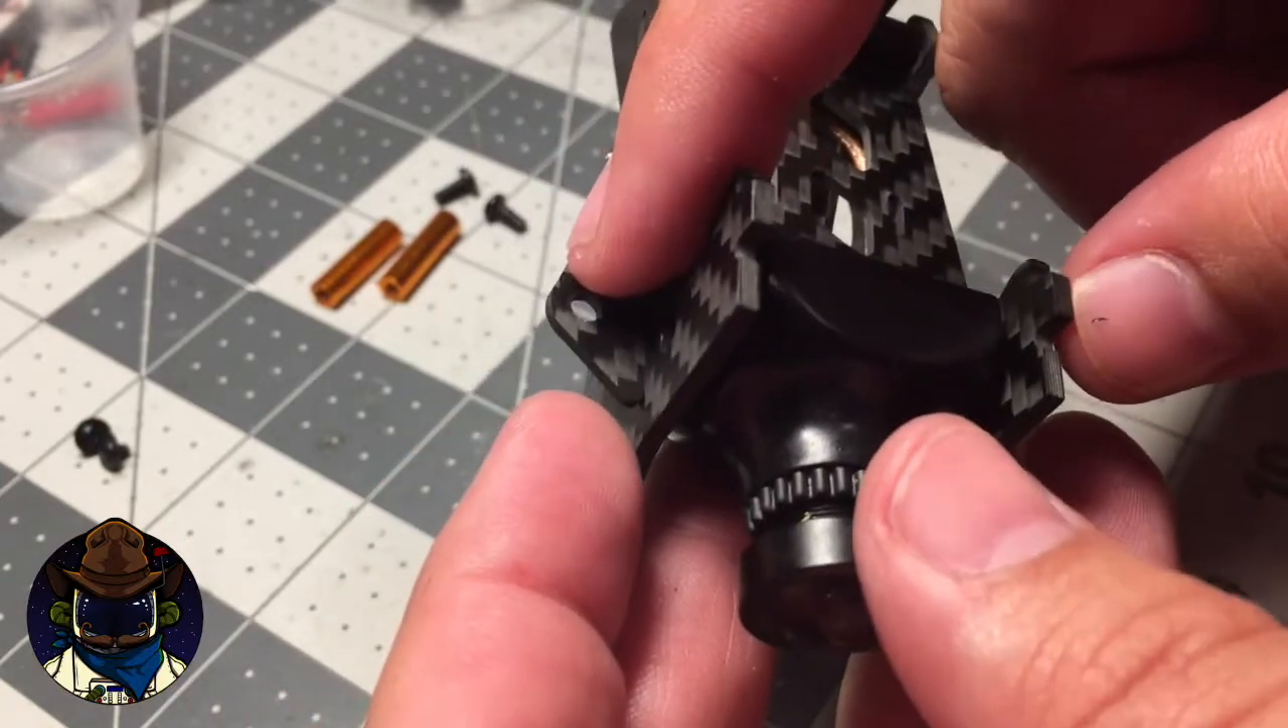Now, we didn't install these standoffs and that's for a reason.